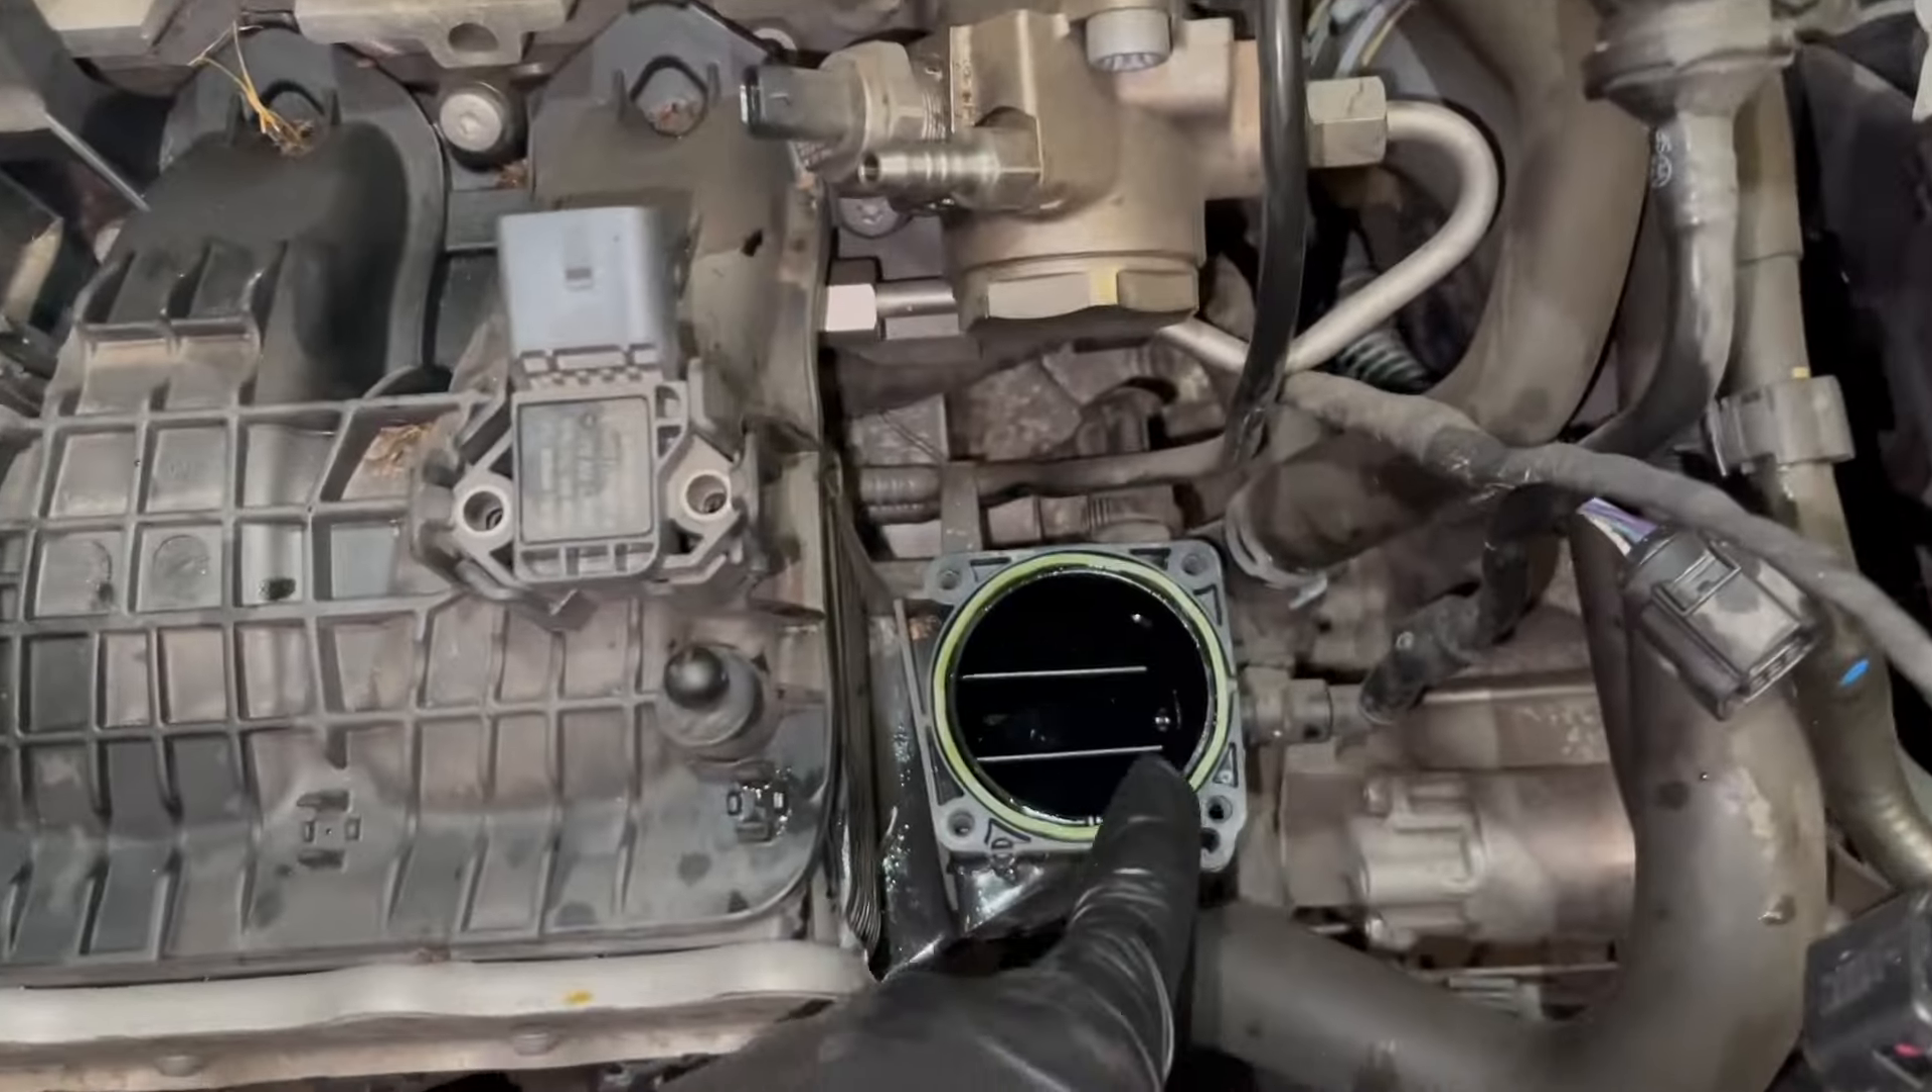I've taken the throttle body off because you can't get to these breather pipes and you need to be extra careful with these plastic pipes because they're very flimsy and it's very easily broken.